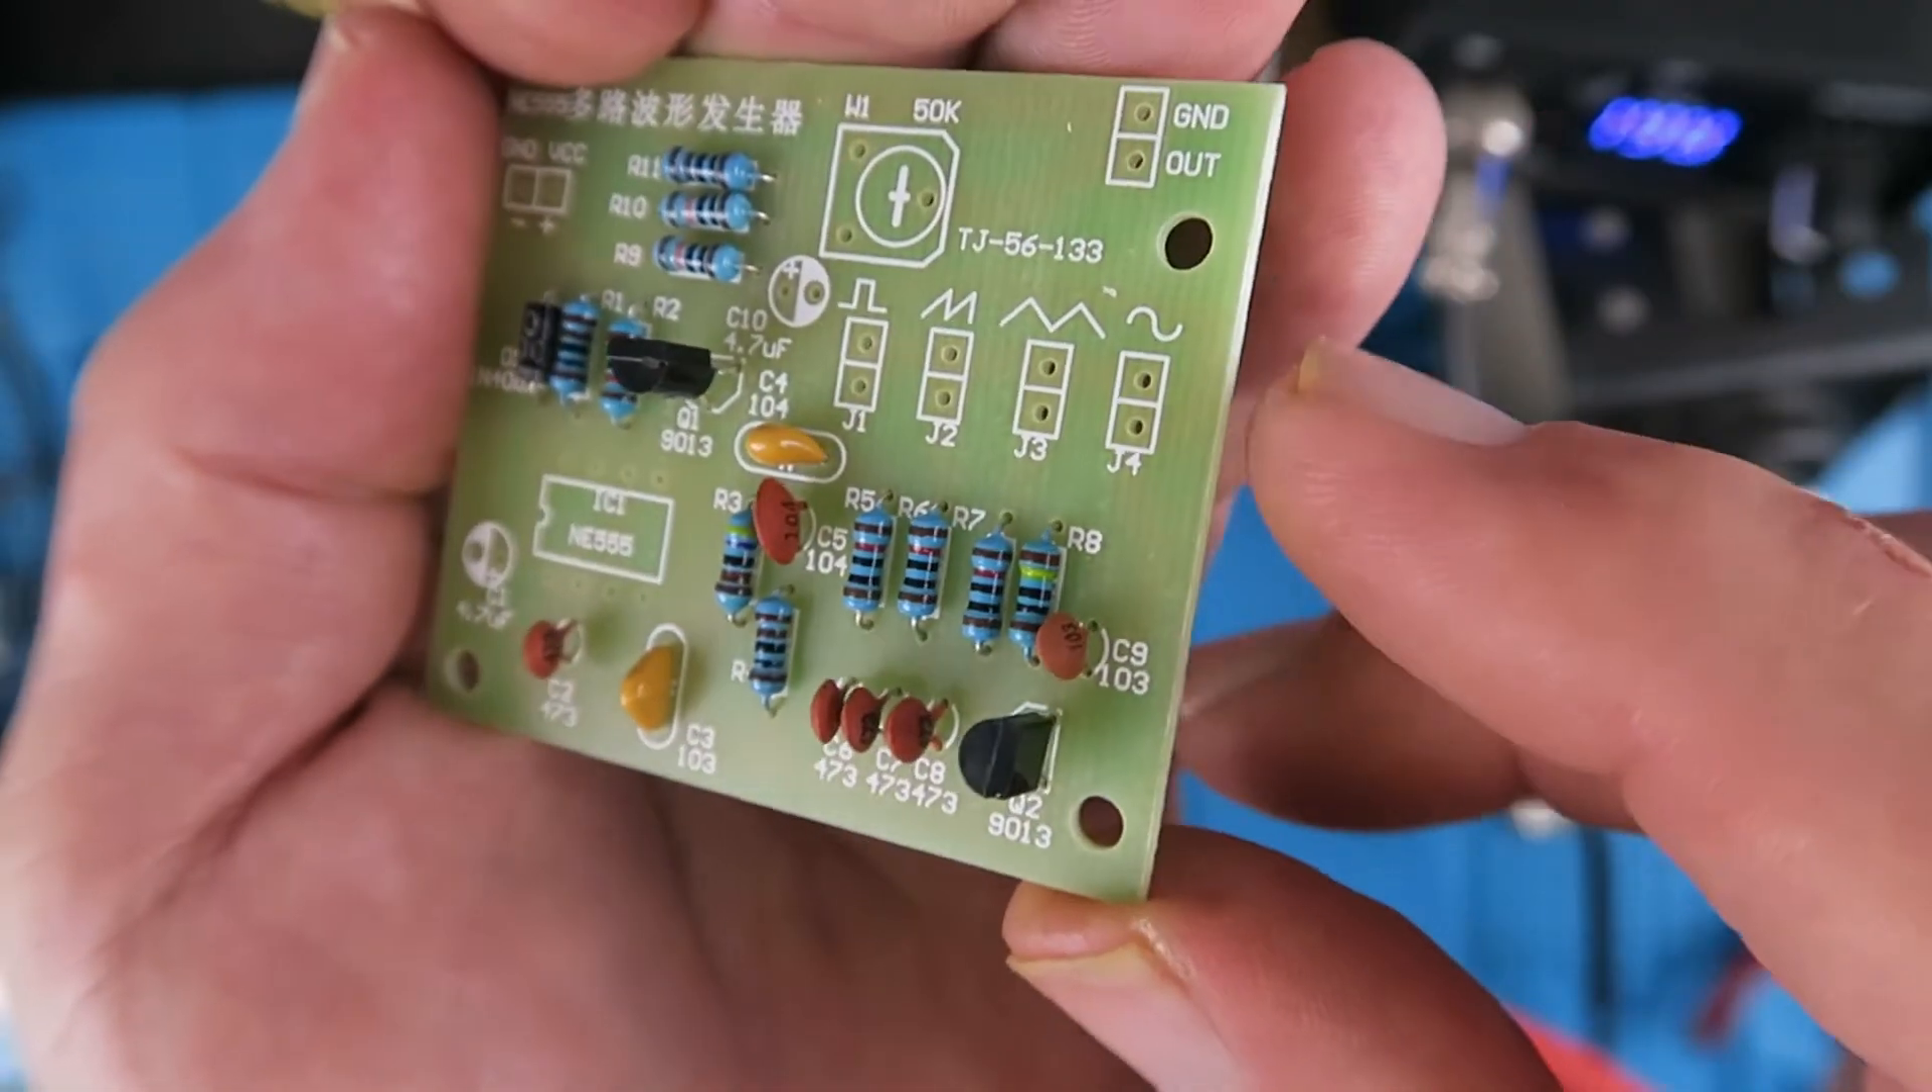The two transistors have now been fitted, and they're both the same type, so there's no problem with that.